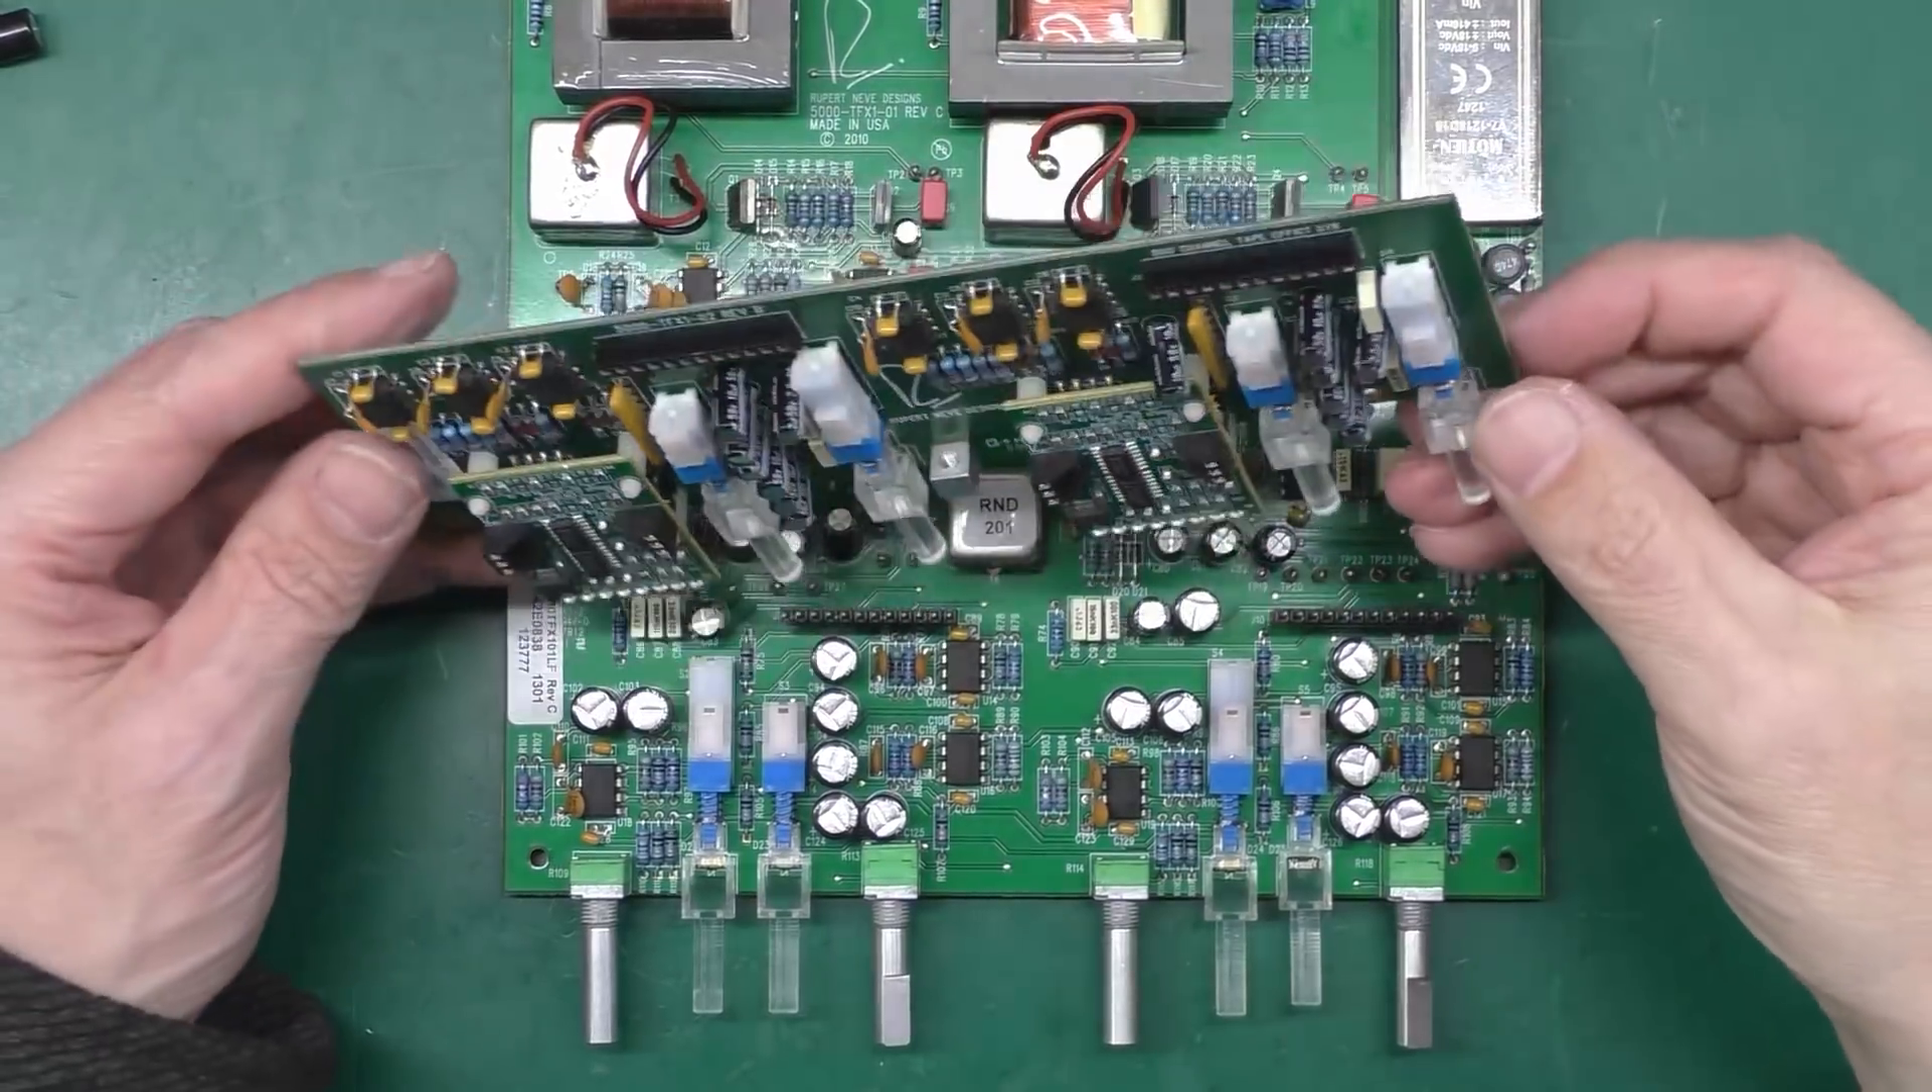All right that's the board off now just had to take the front panel bracket off.